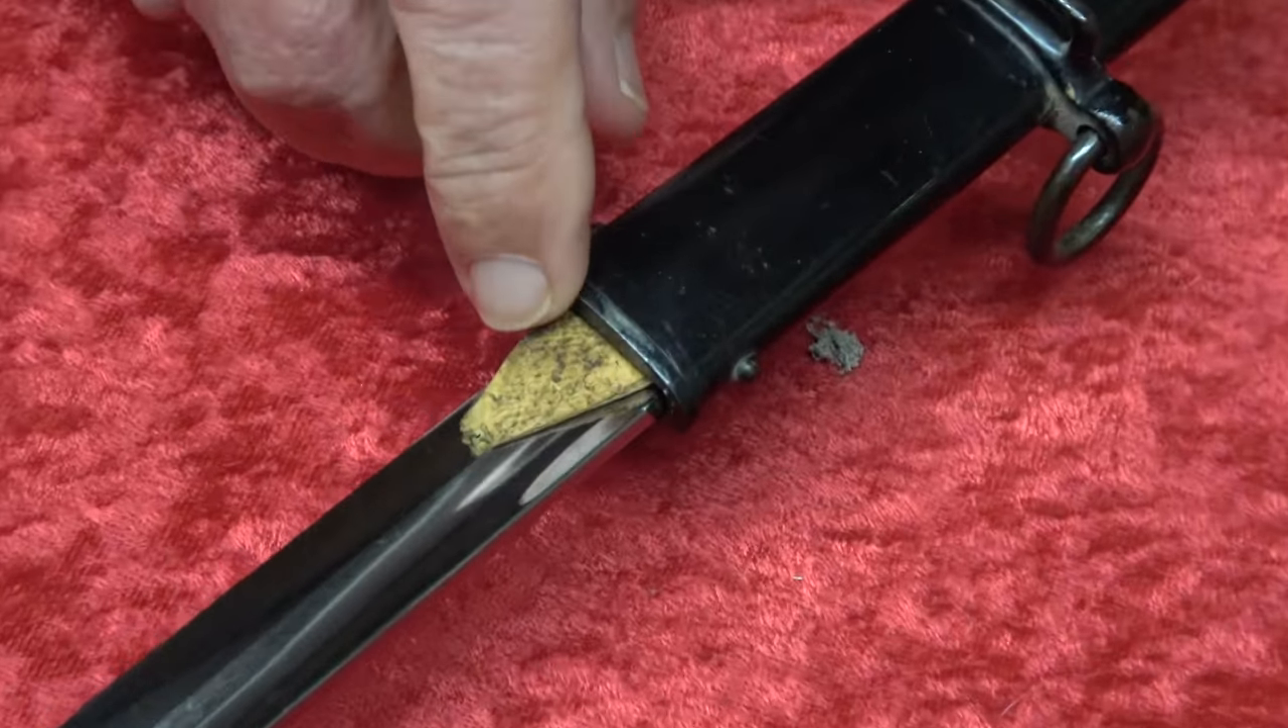See that a little bit of the wood runner Is sticking out.